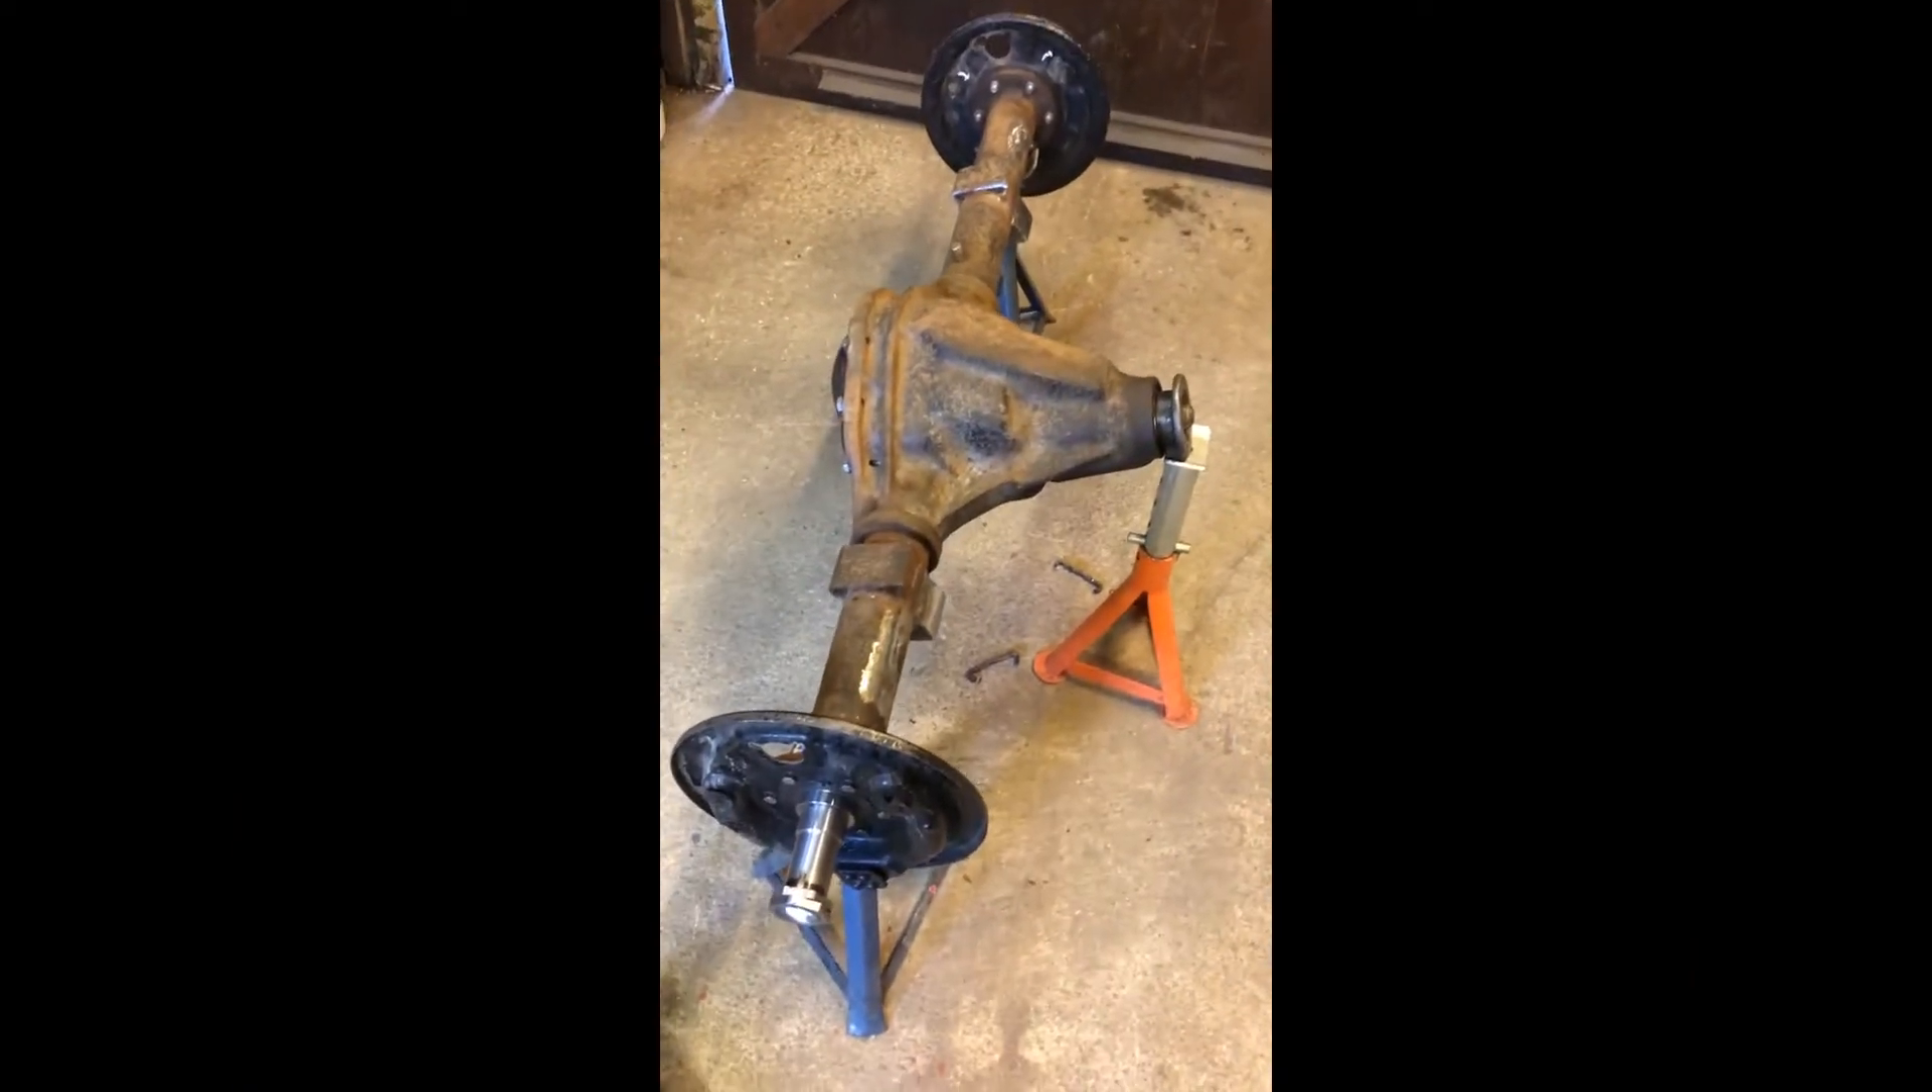Having done the trial fitment of the Salisbury, I've now got it back out again.